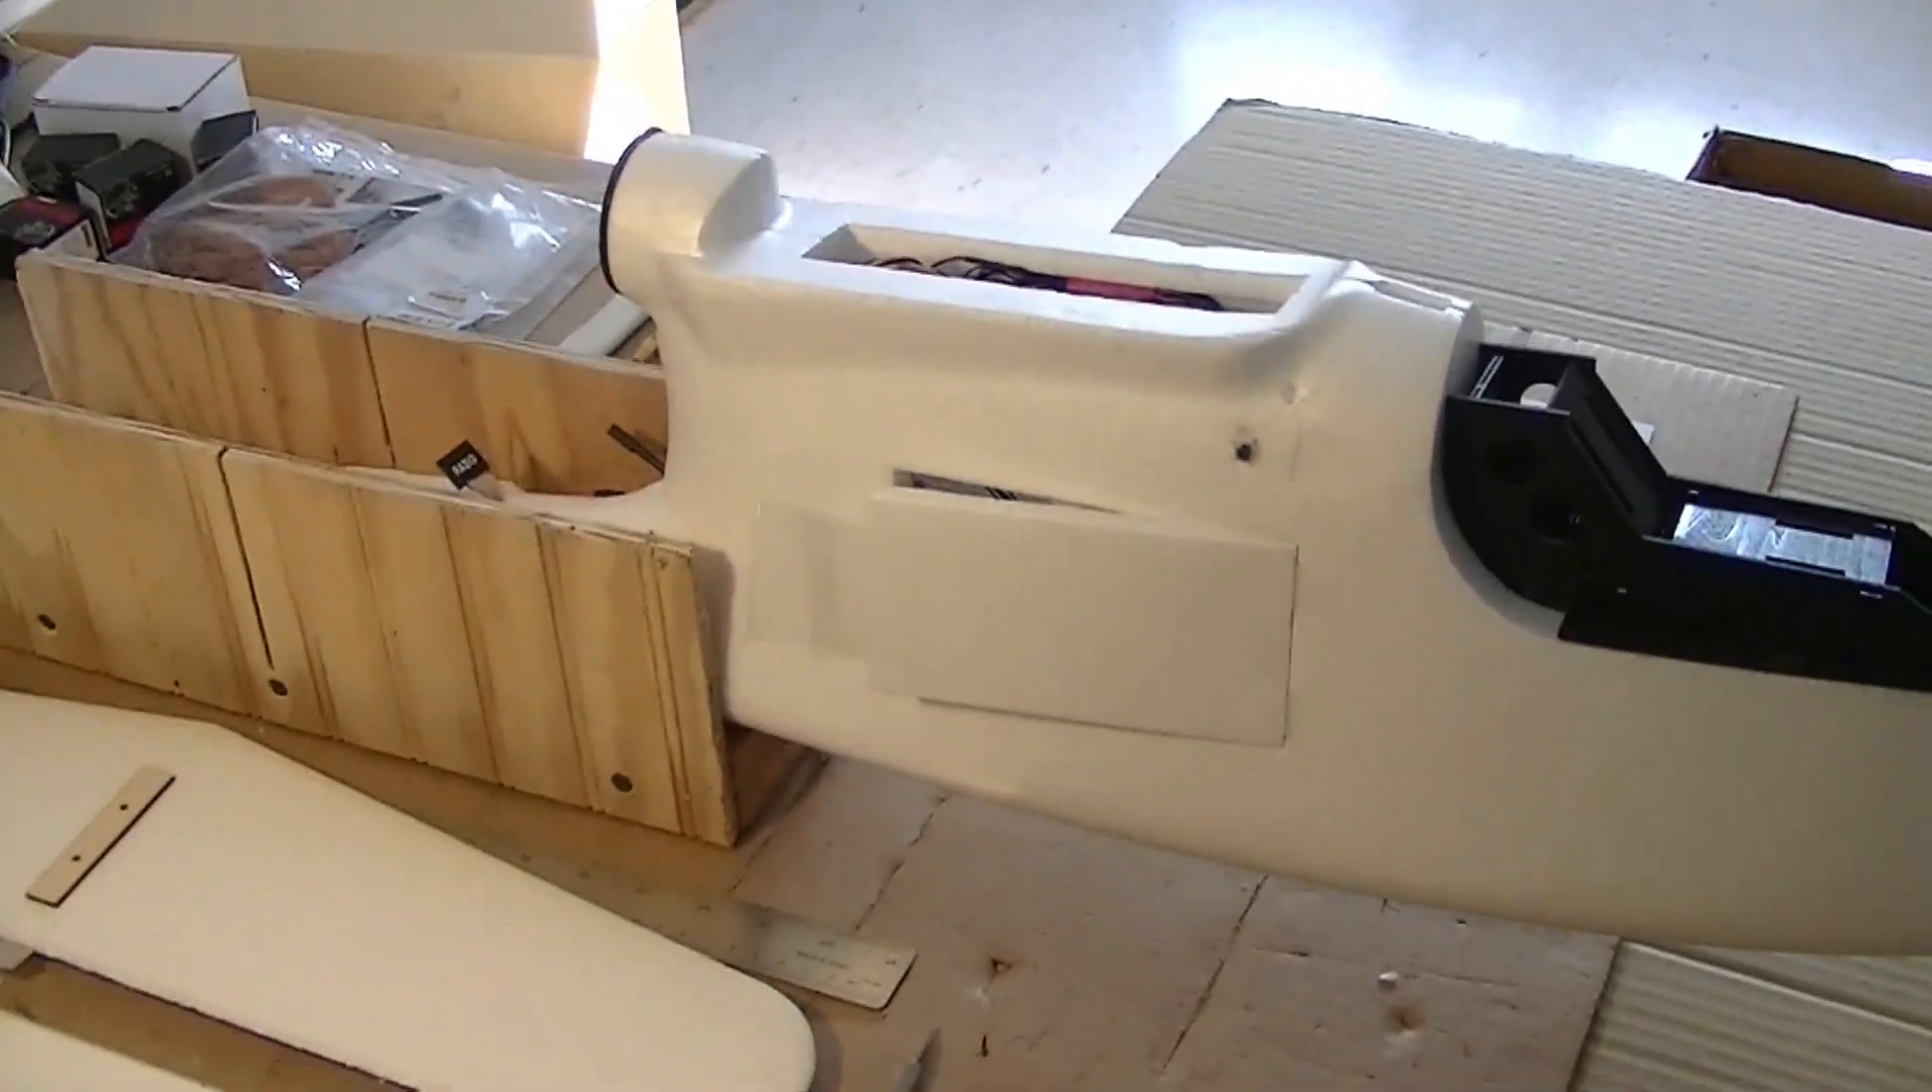Both halves of the fuselage are now glued together.